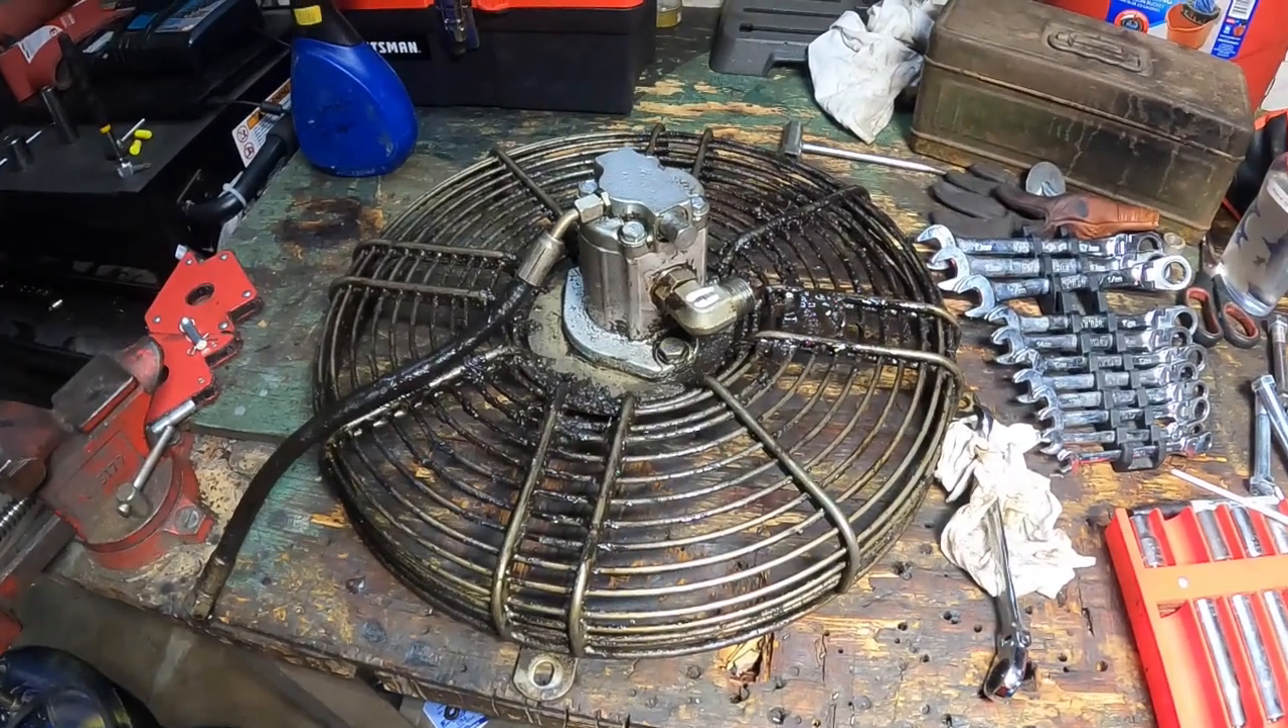Alright, so we finally got this fan shroud and hydraulic fan motor off.